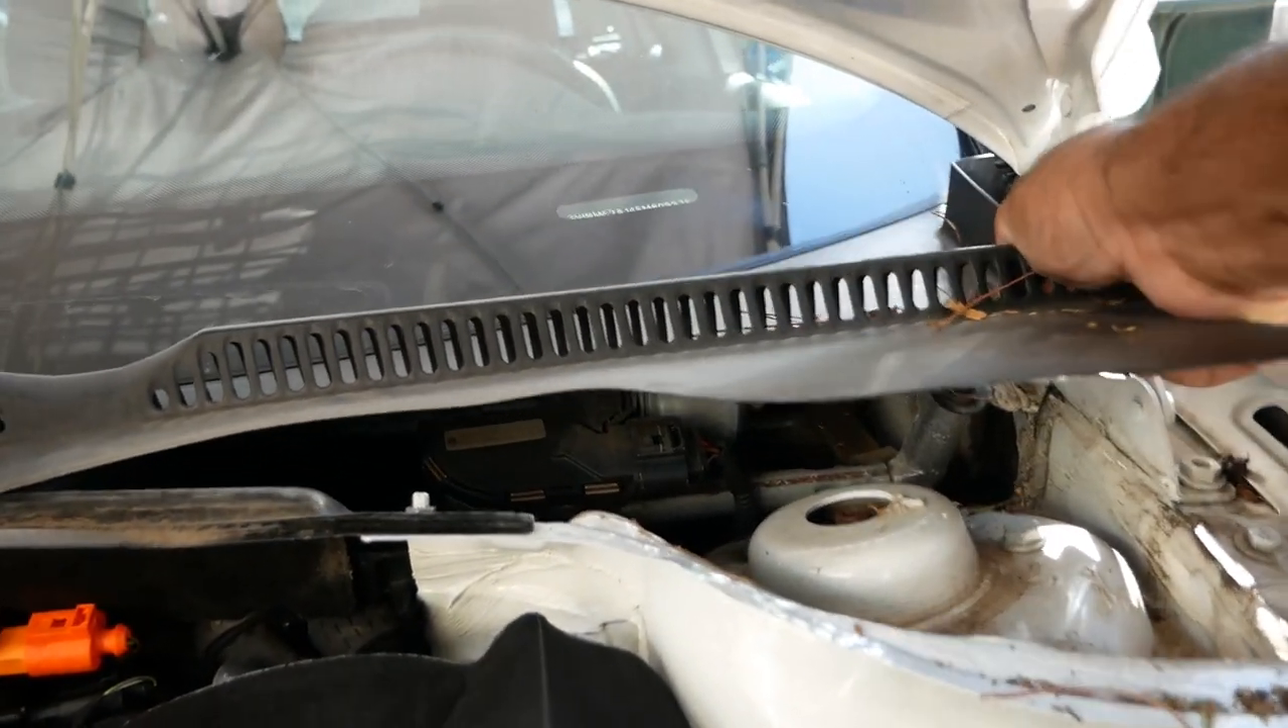And then now the cowl is almost completely removed.